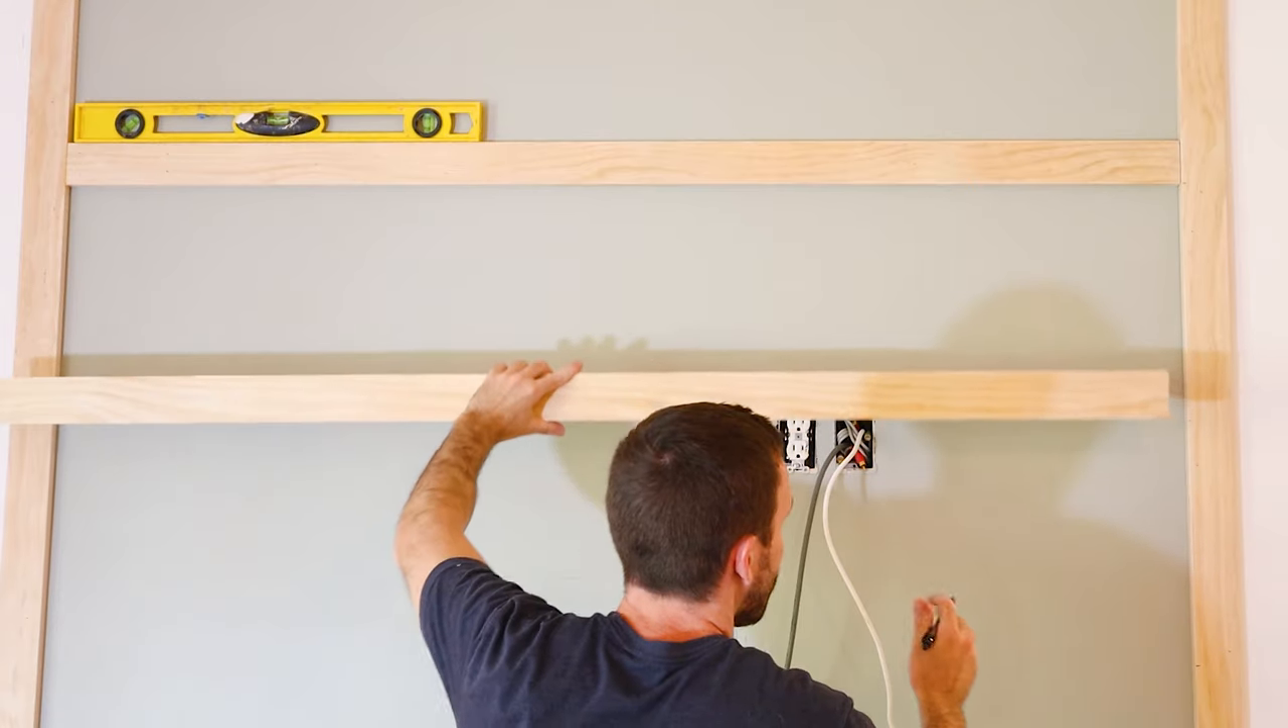You can see i have a couple of outlets in the way of this slat so i'll trace around them and cut out with the jigsaw.